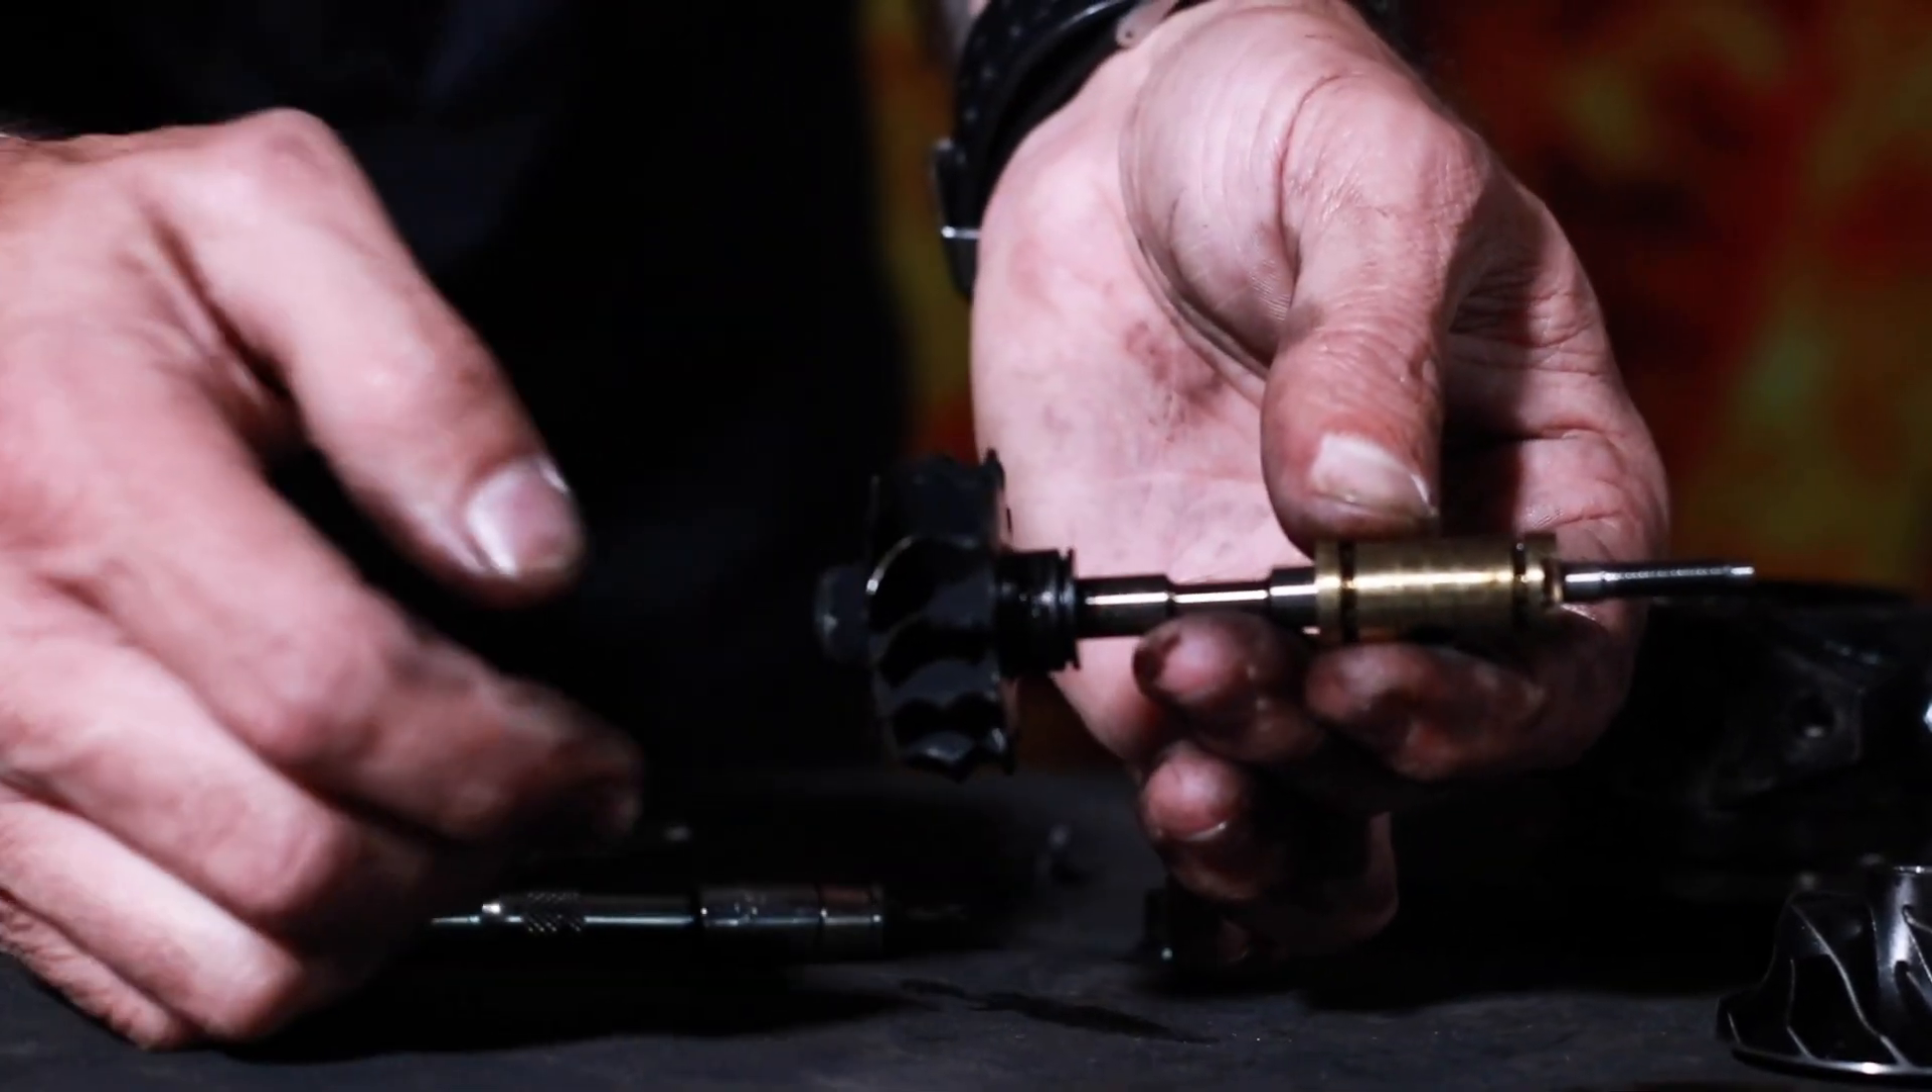The bearing comes out and fits onto the shaft like that. The bearing is held in place.